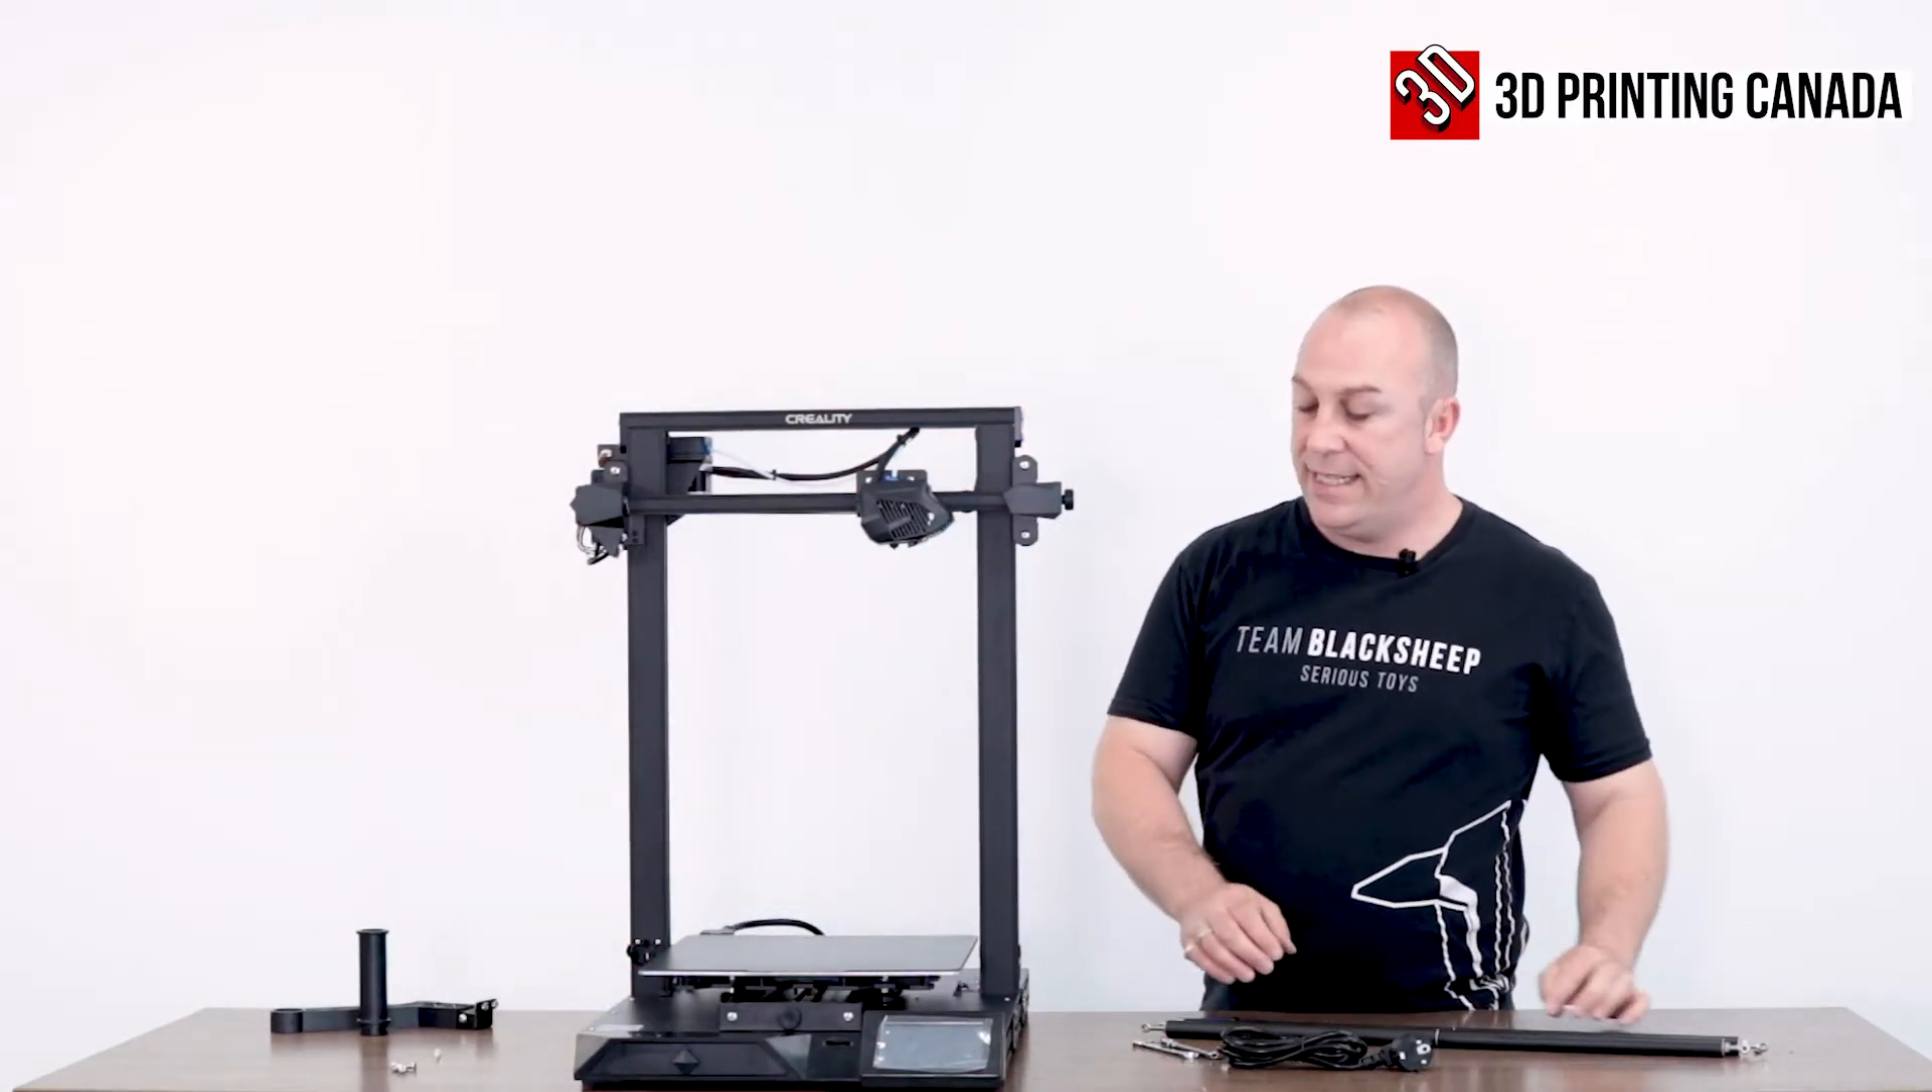Now your upper gantry is installed.